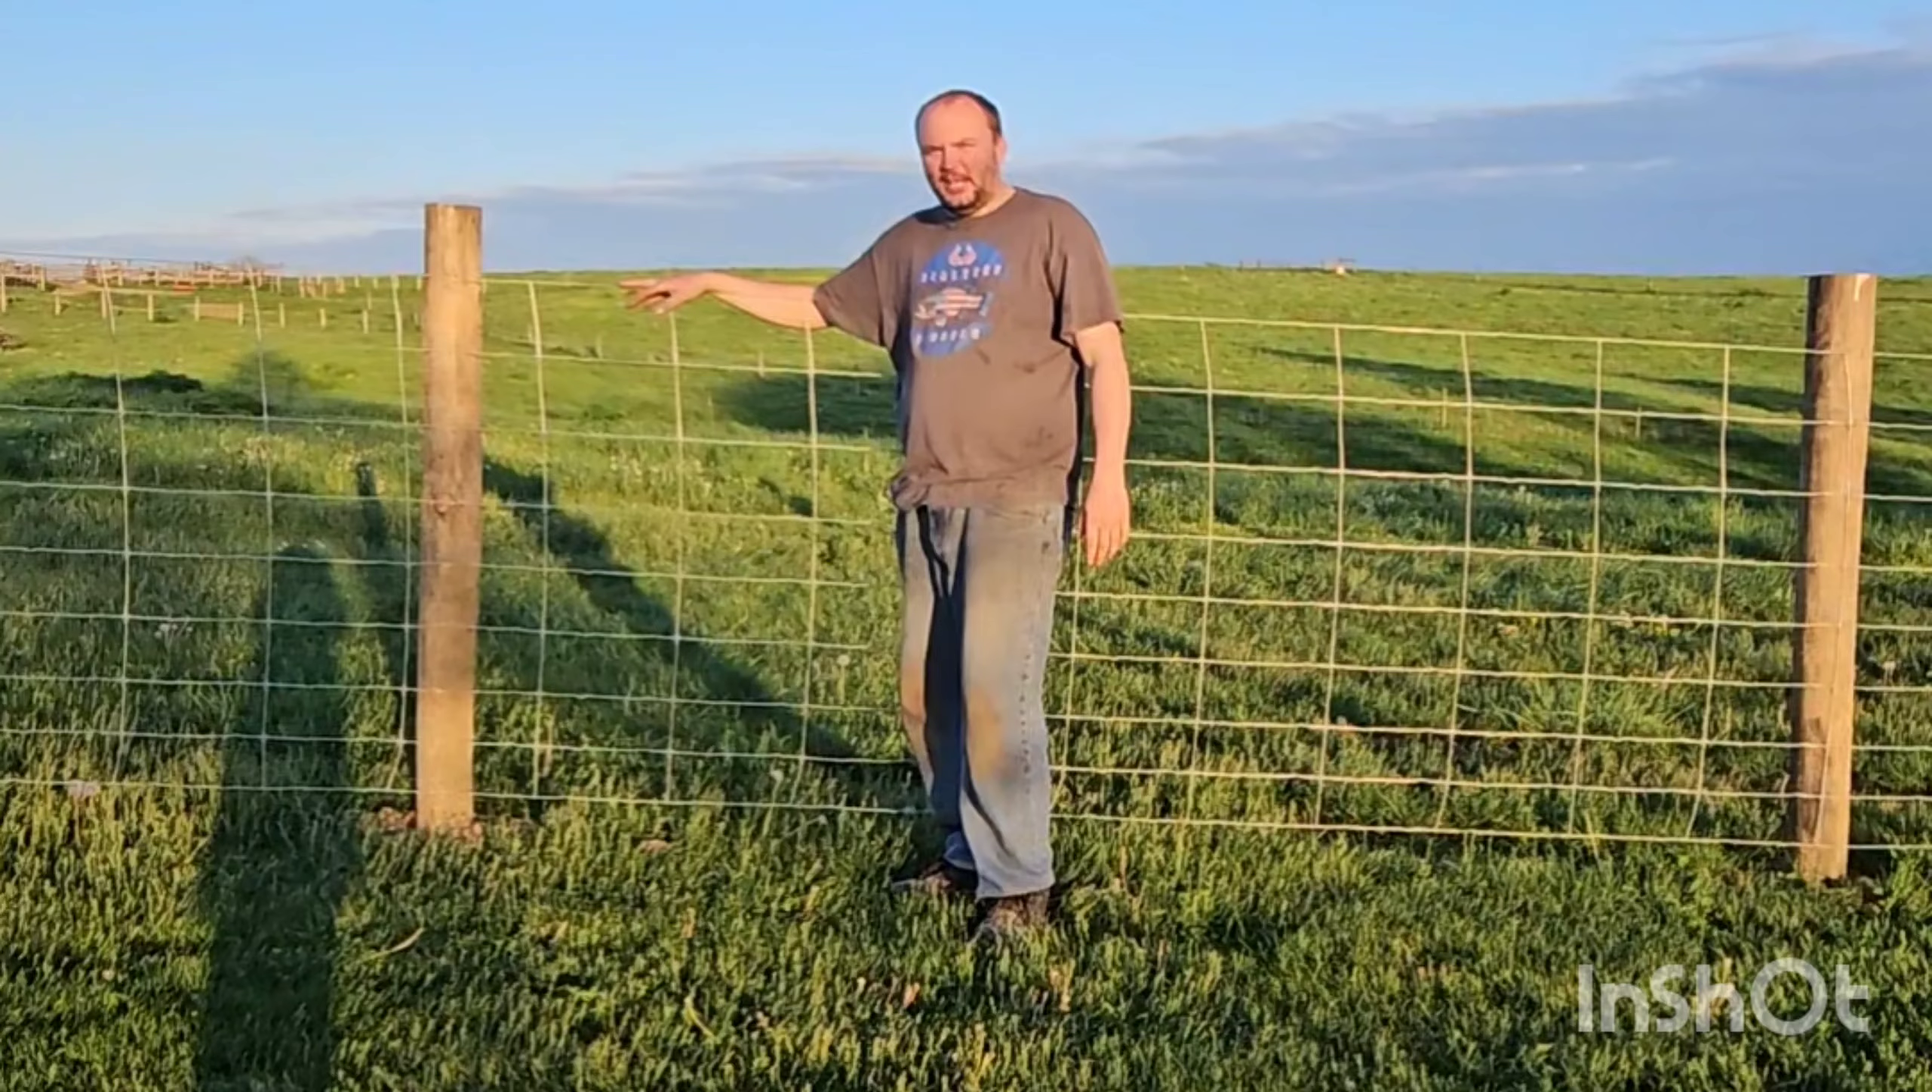We got the fence put up and everything.